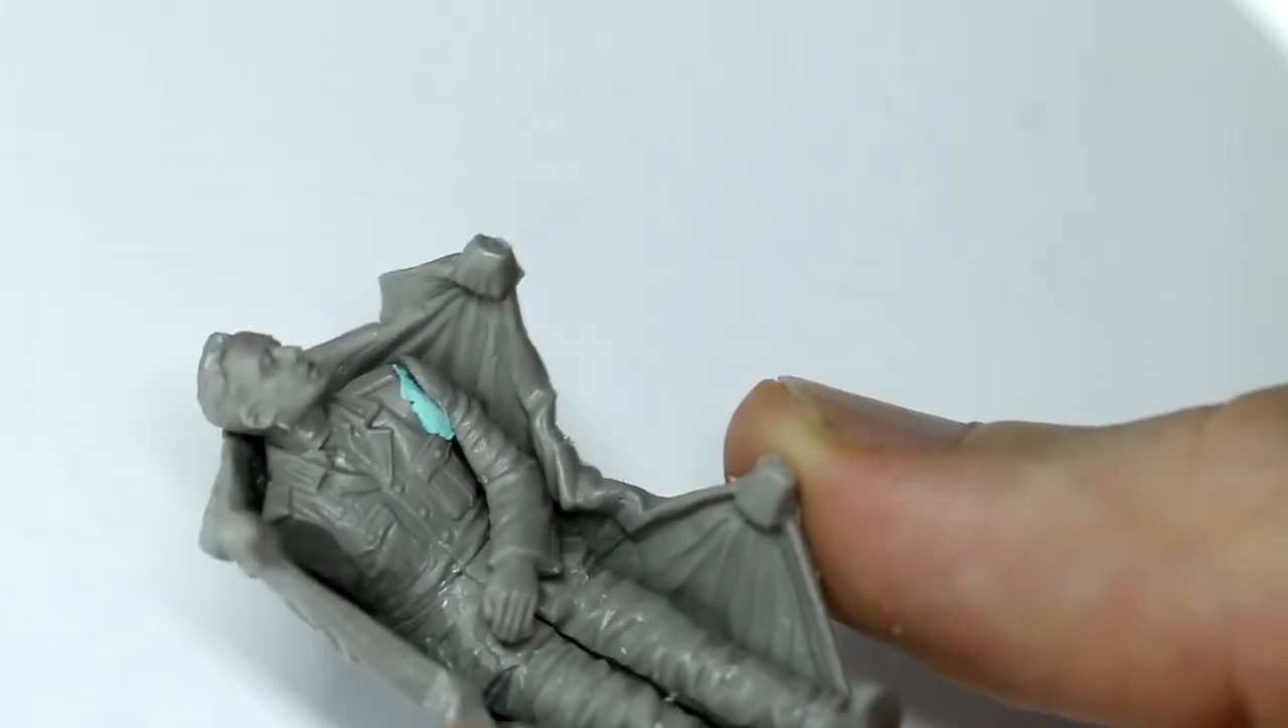And here the wounded soldier fits perfectly inside the sheet as well.